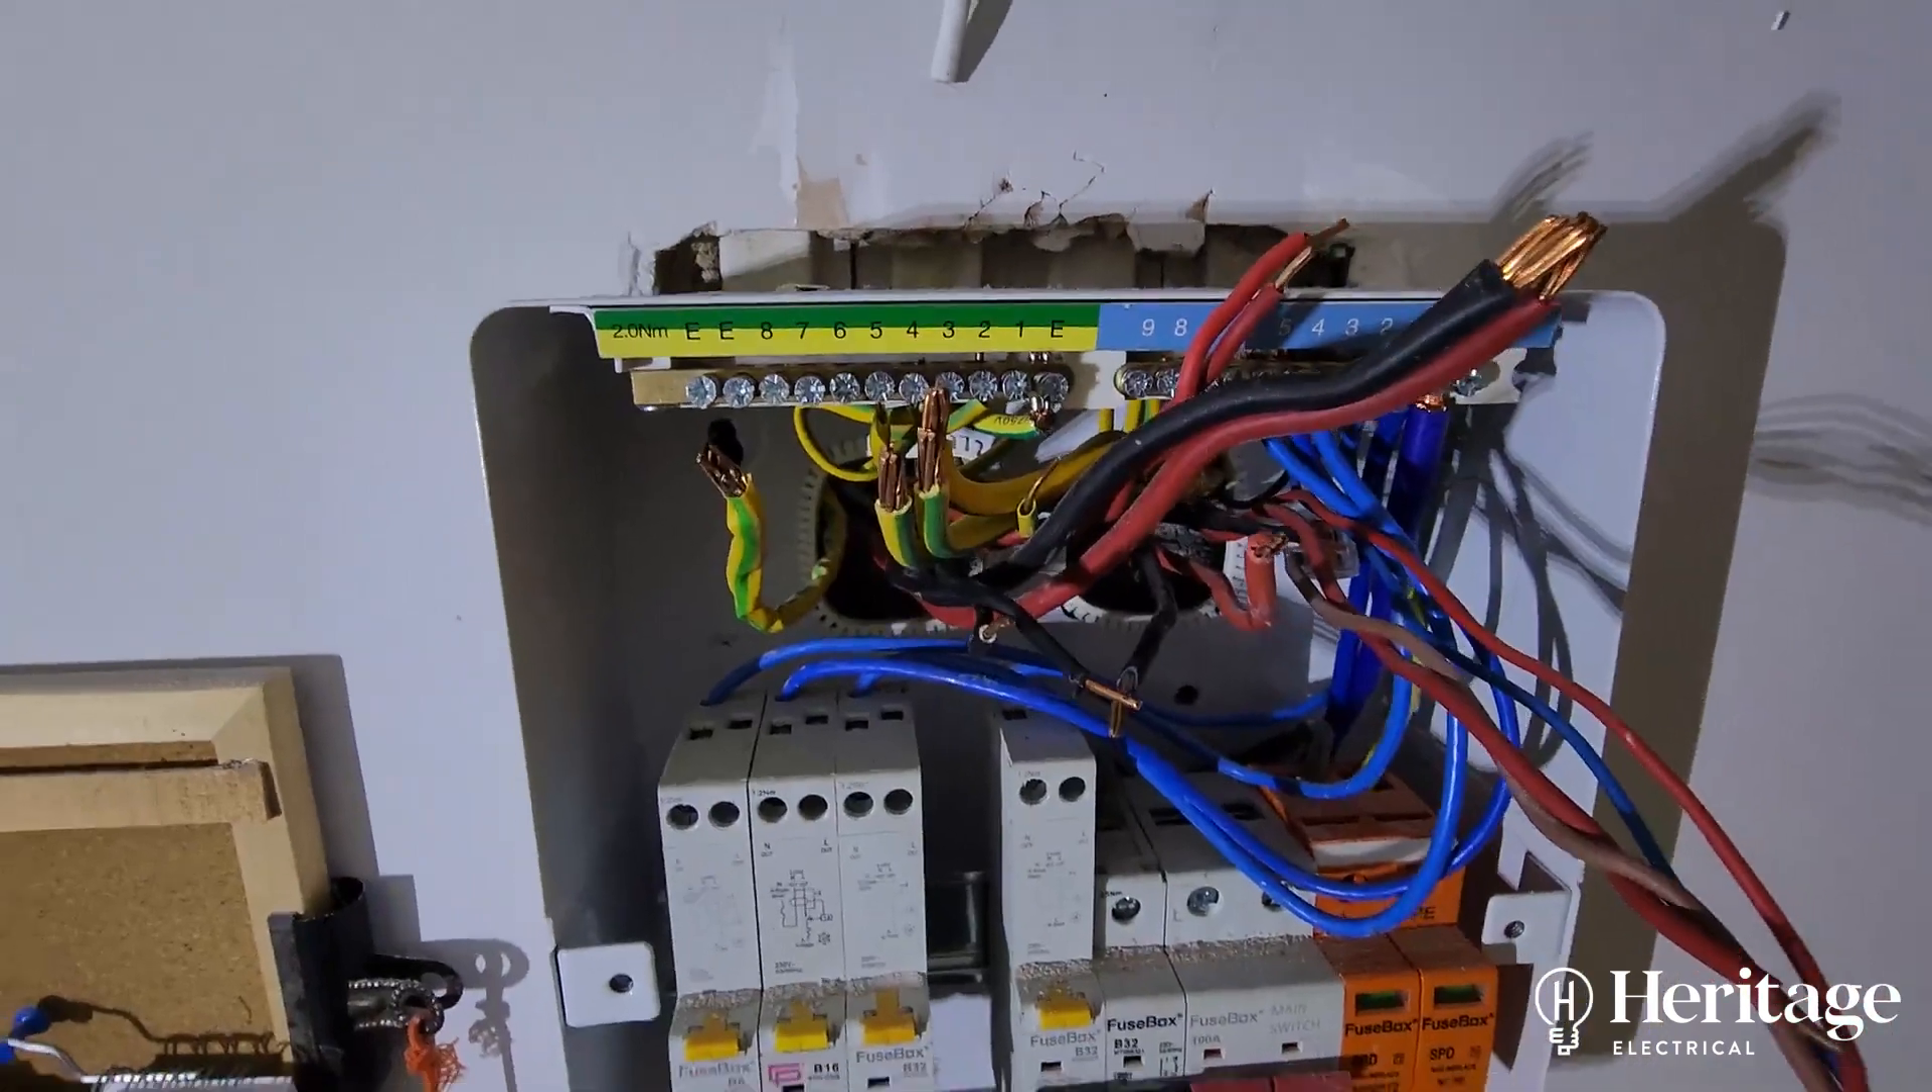You've got the big gap here at the top of the consumer unit where fire could spread out.